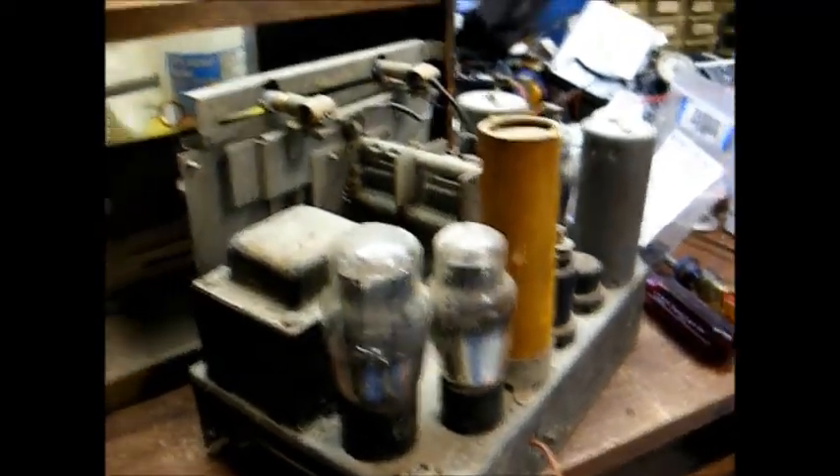And the chassis is now removed from the cabinet.